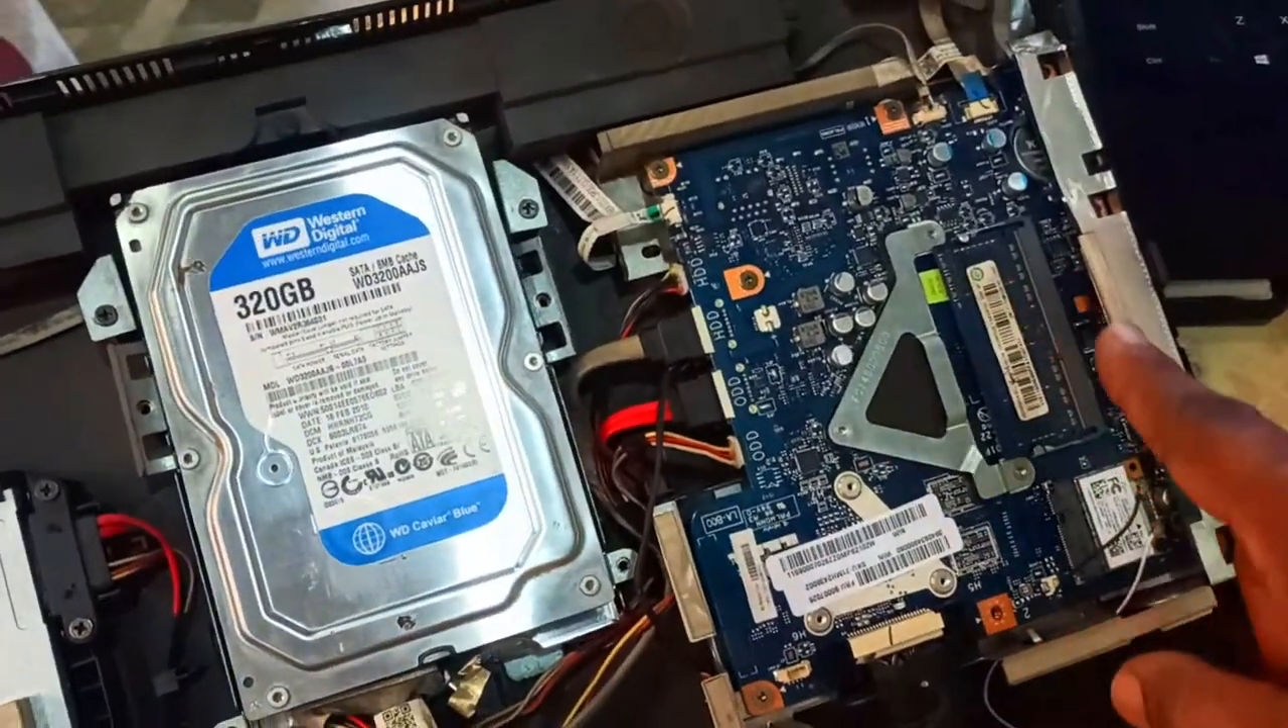आप देख पा रहे होंगे यह देखिए आप यह हार्डिस्क सेट हुई है।